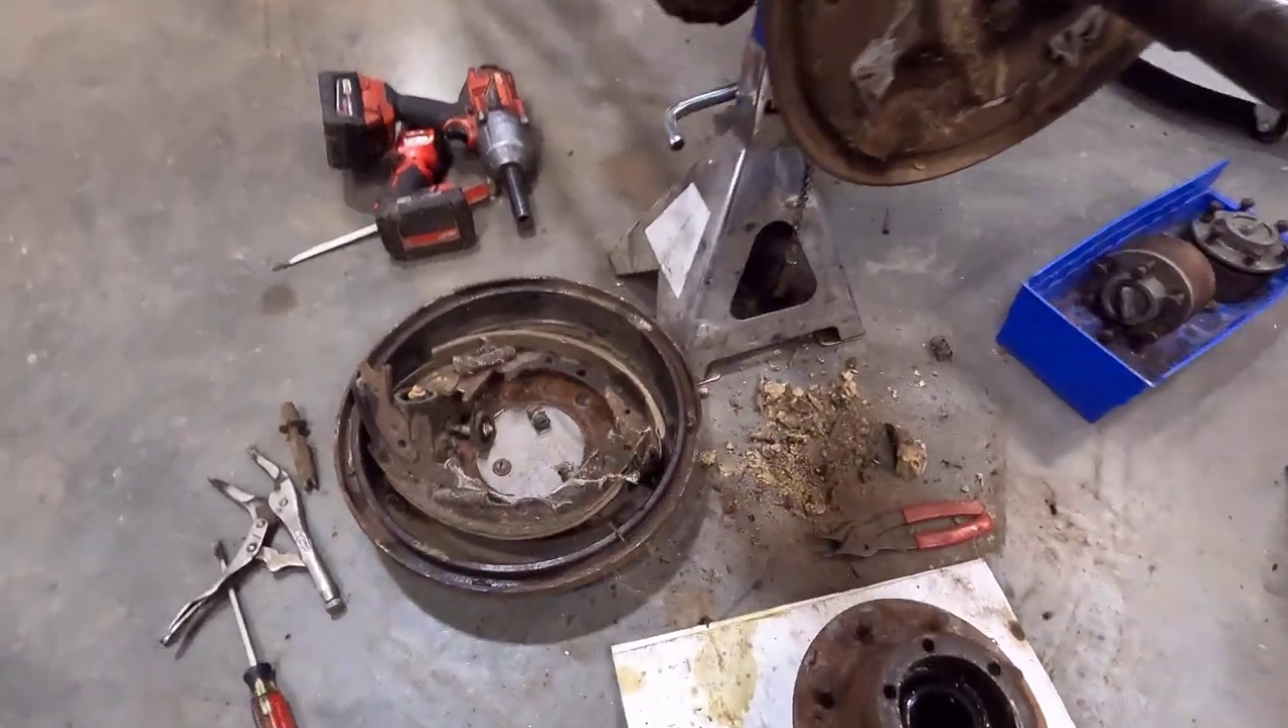Okay guys, well I got the brakes all torn apart.